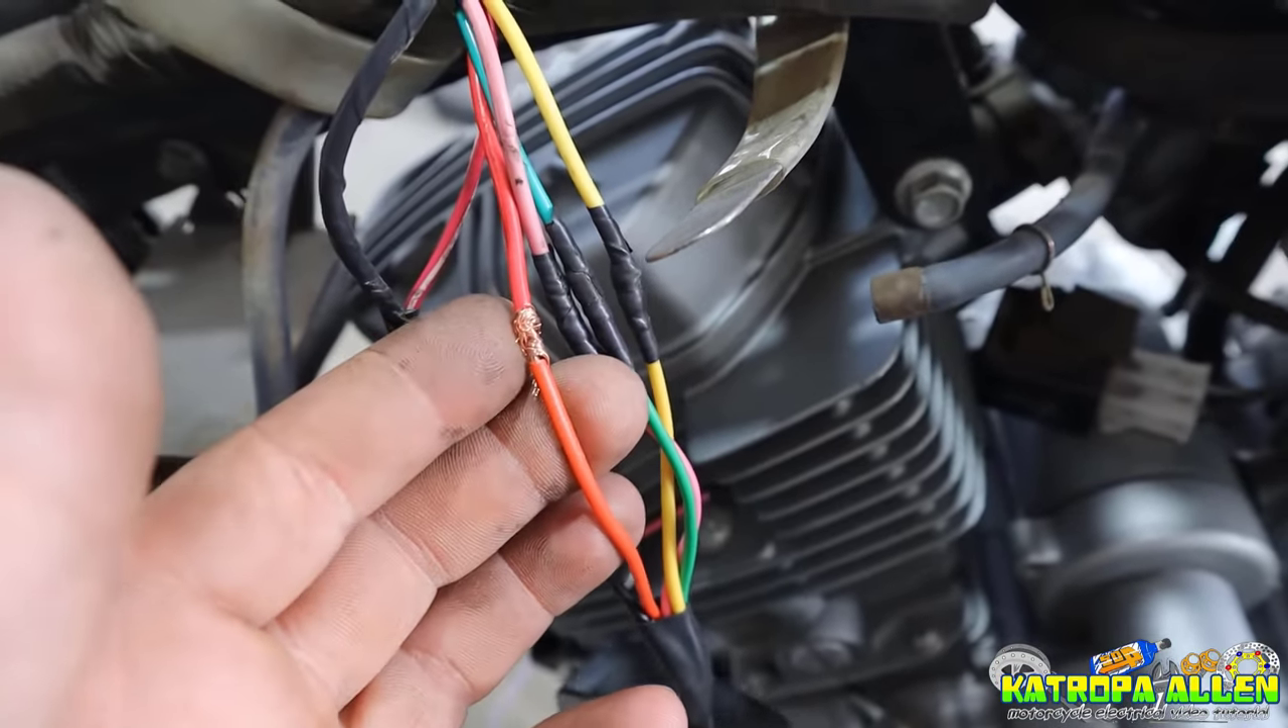Yung red wire natin hindi ko pa nilagyan ng electrical tape.